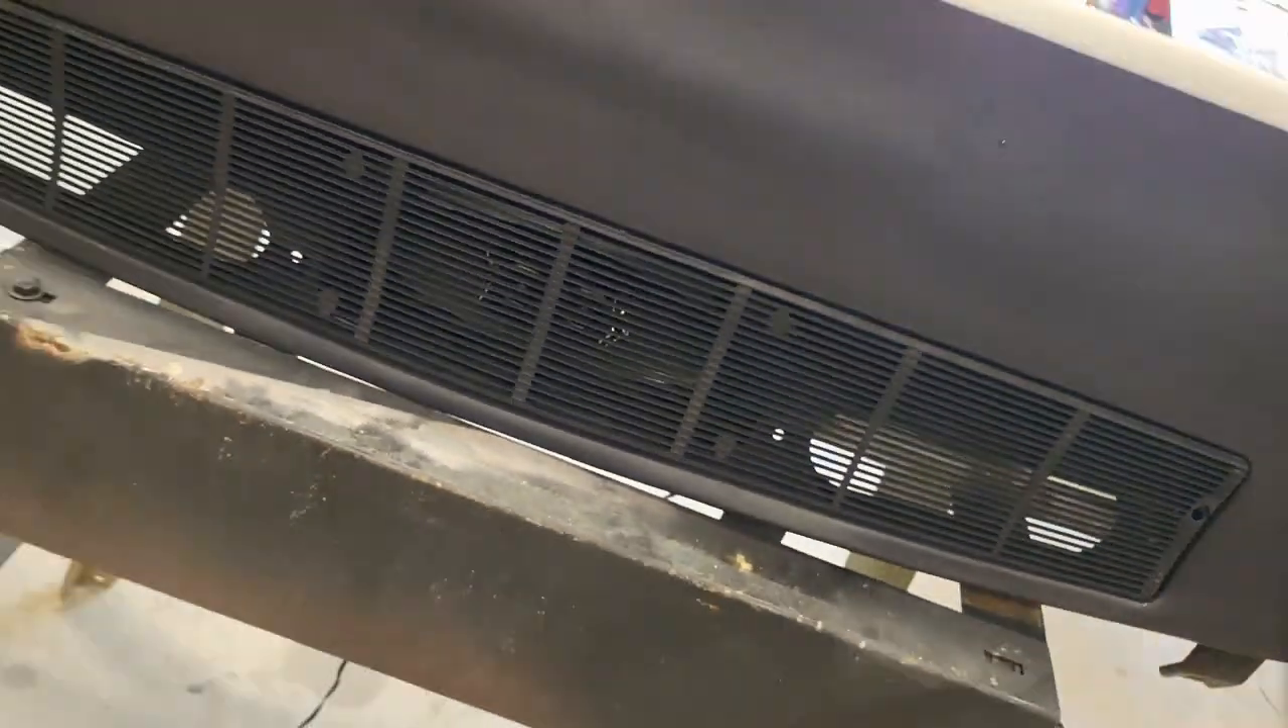We've got the grill on and it looks pretty good.